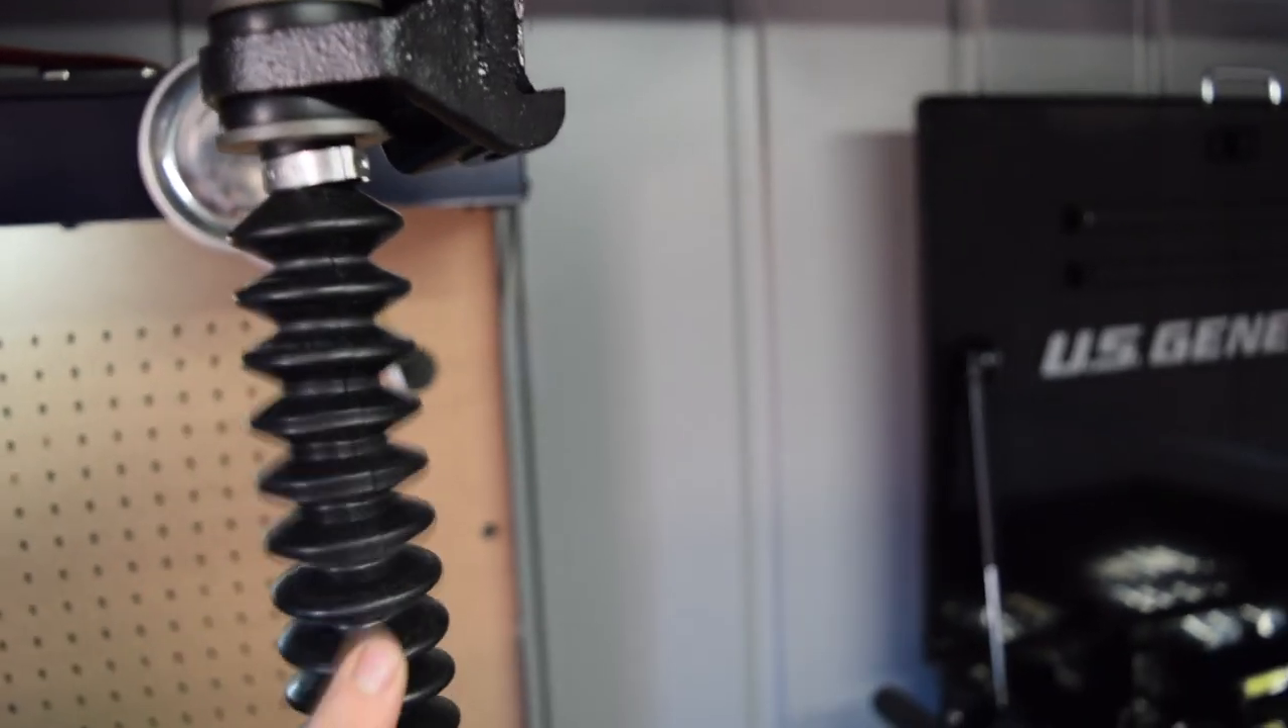Okay, so the boot is now on.